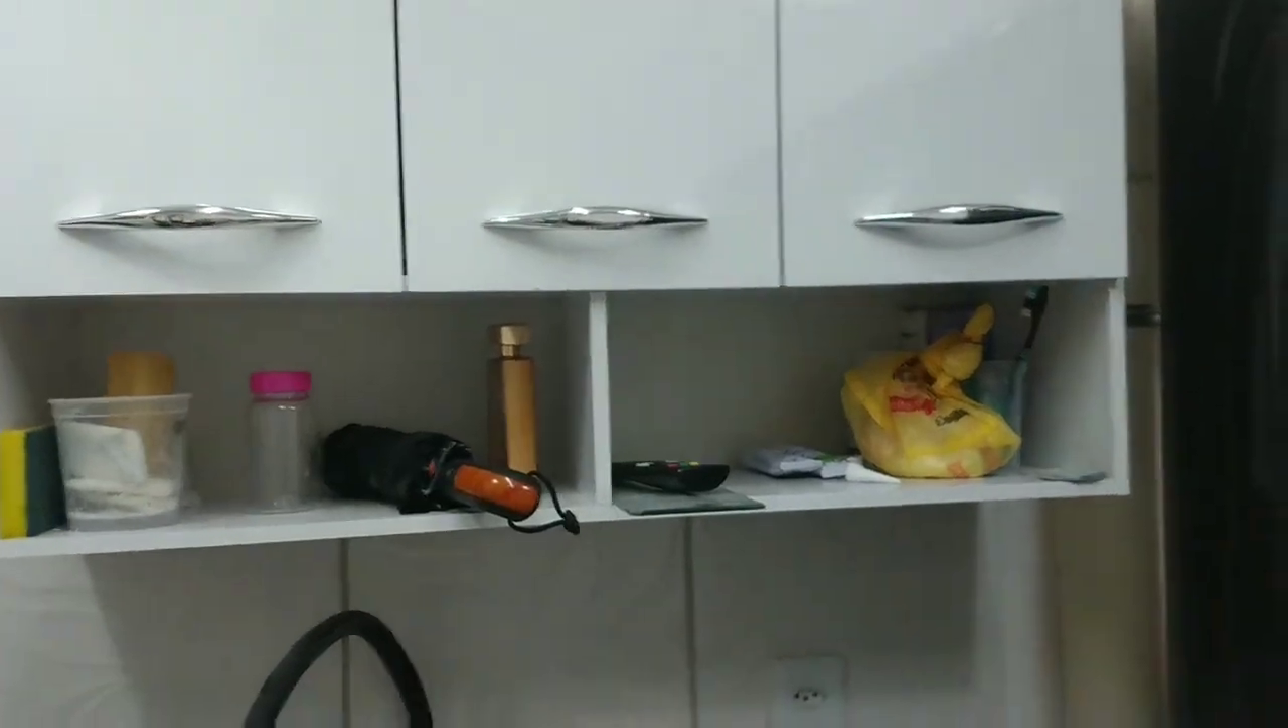Instalei aqui nesse corredor essa prateleira esse armário veio na caixa montei e fixei.